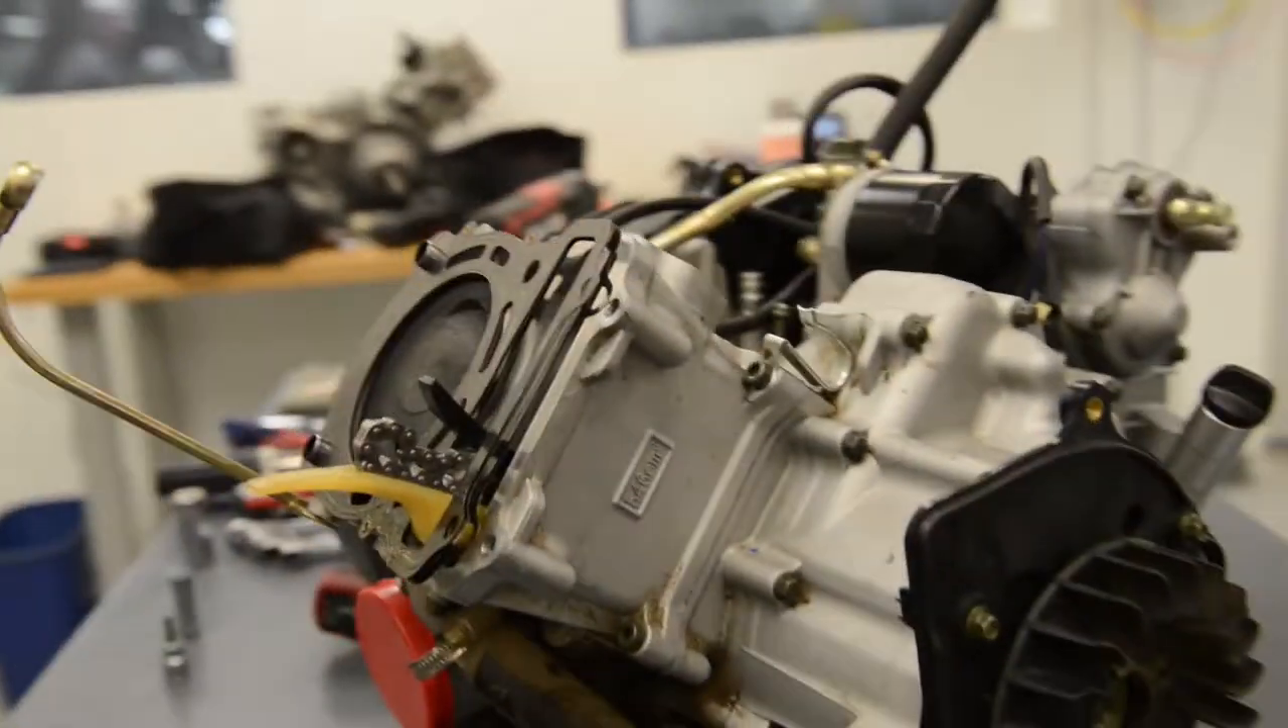Now you have access to your head gasket.